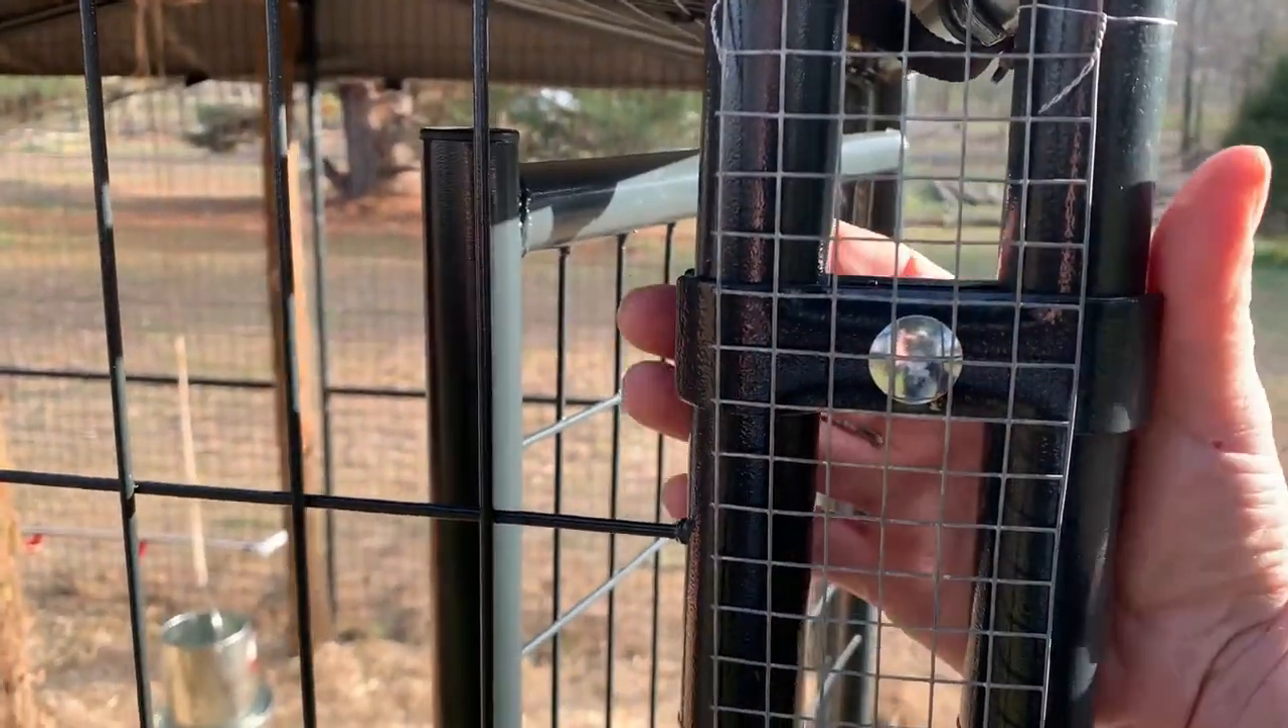This big opening right here is where this fence panel meets this fence panel um so you've got this gap here that's caused because of this bracket.